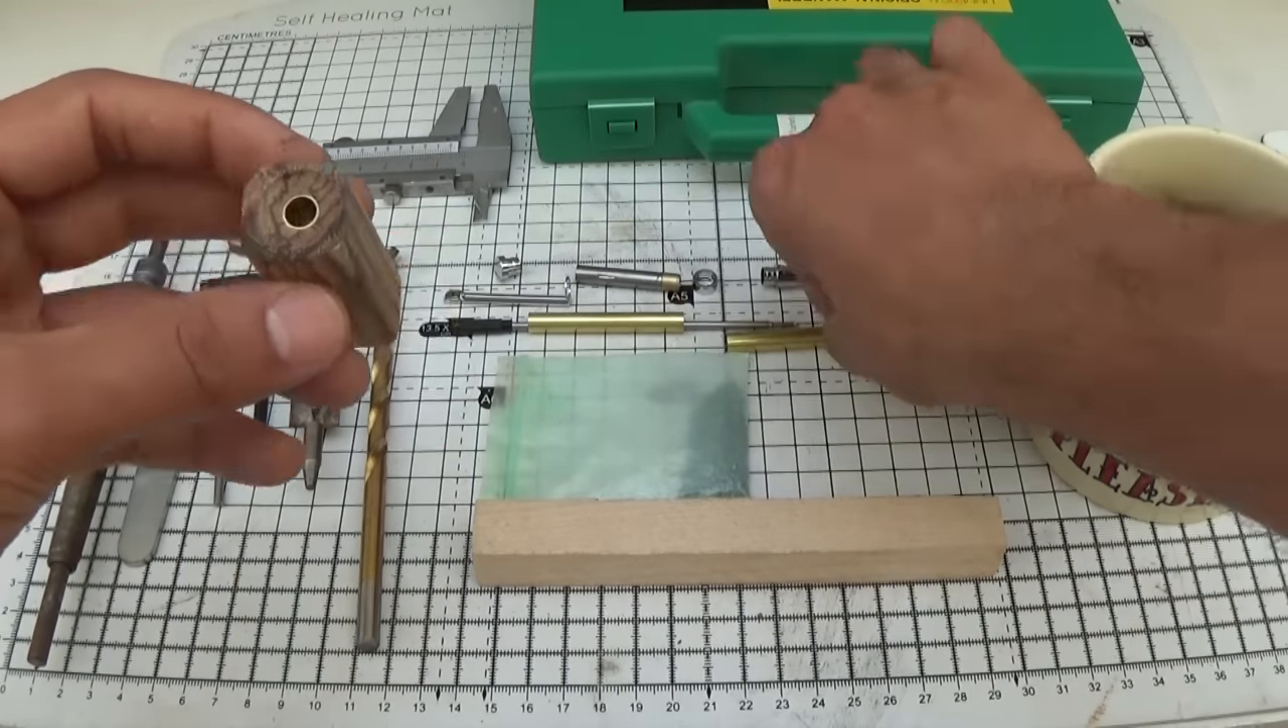I've trimmed the wooden blank down and inserted one of these brass tubes from the pen kit.